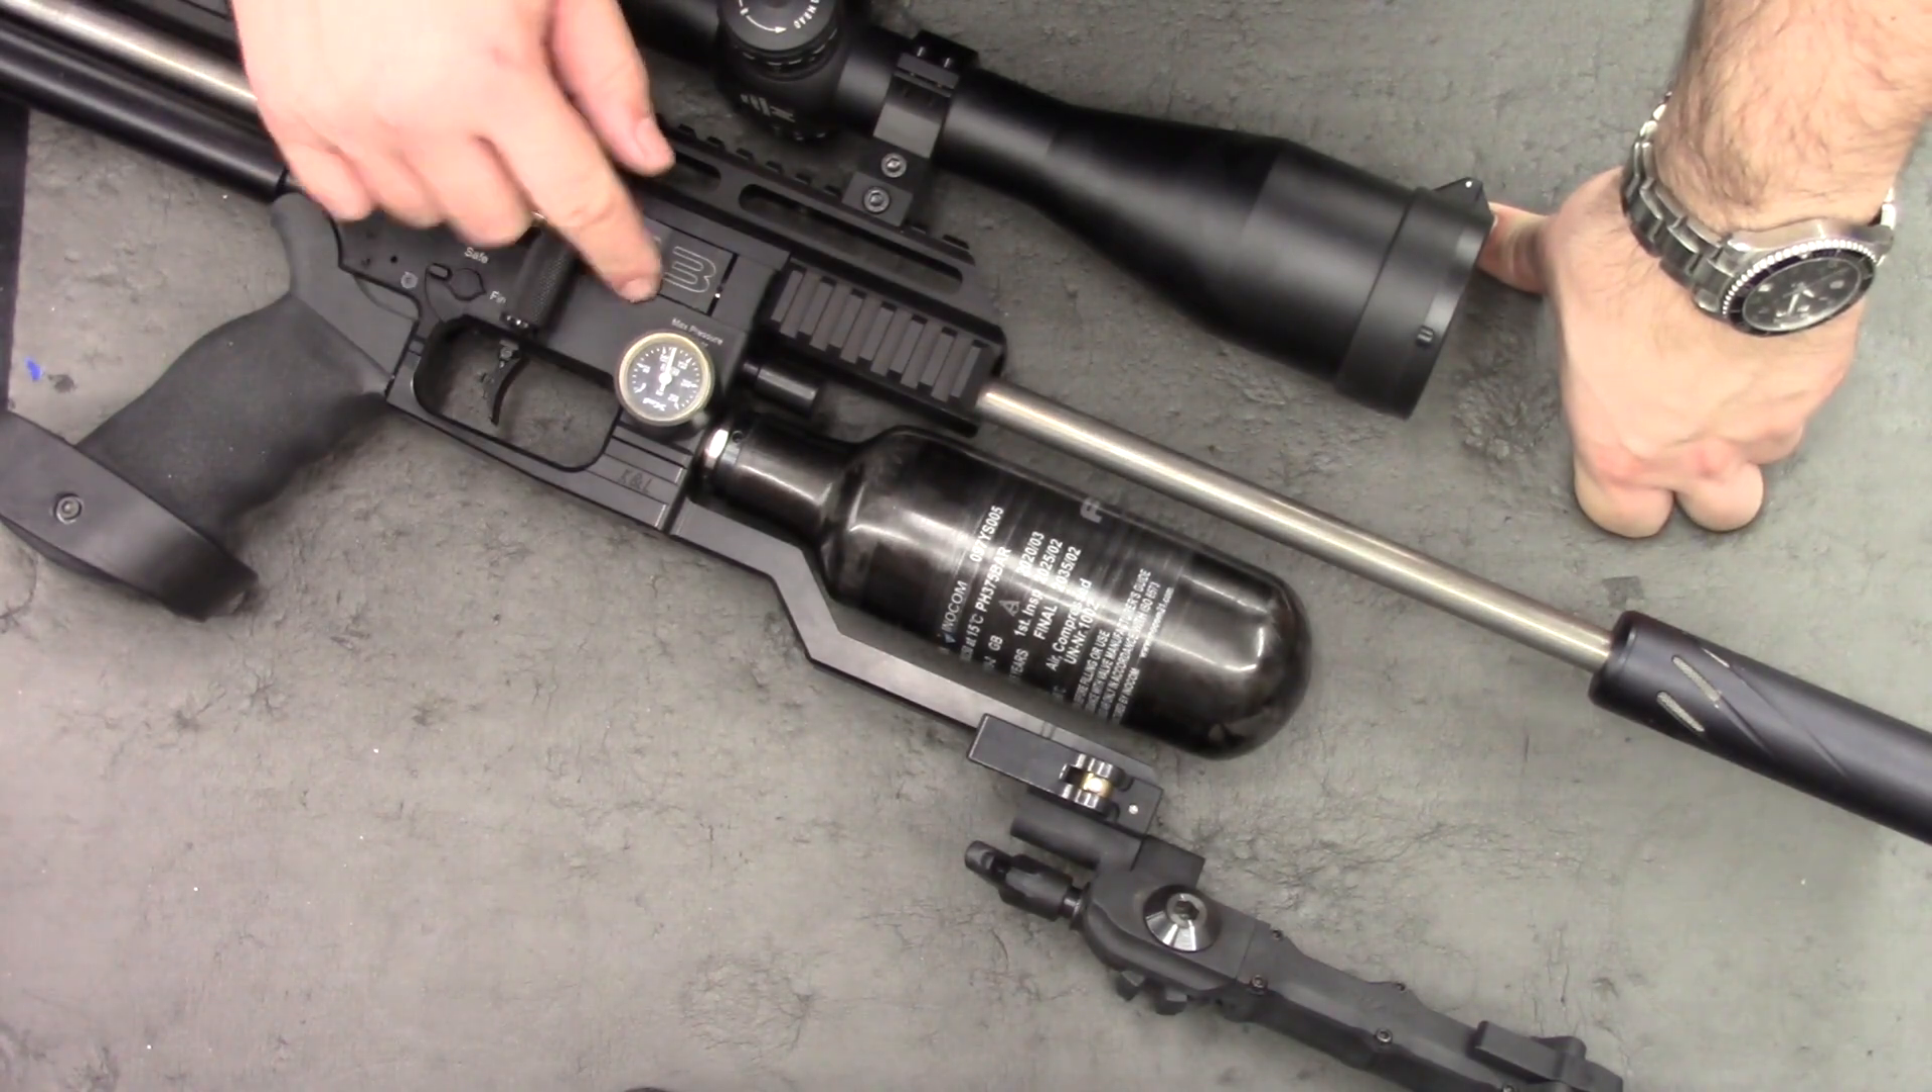So here's the compact bottle fitted on the M3. As you can see there.